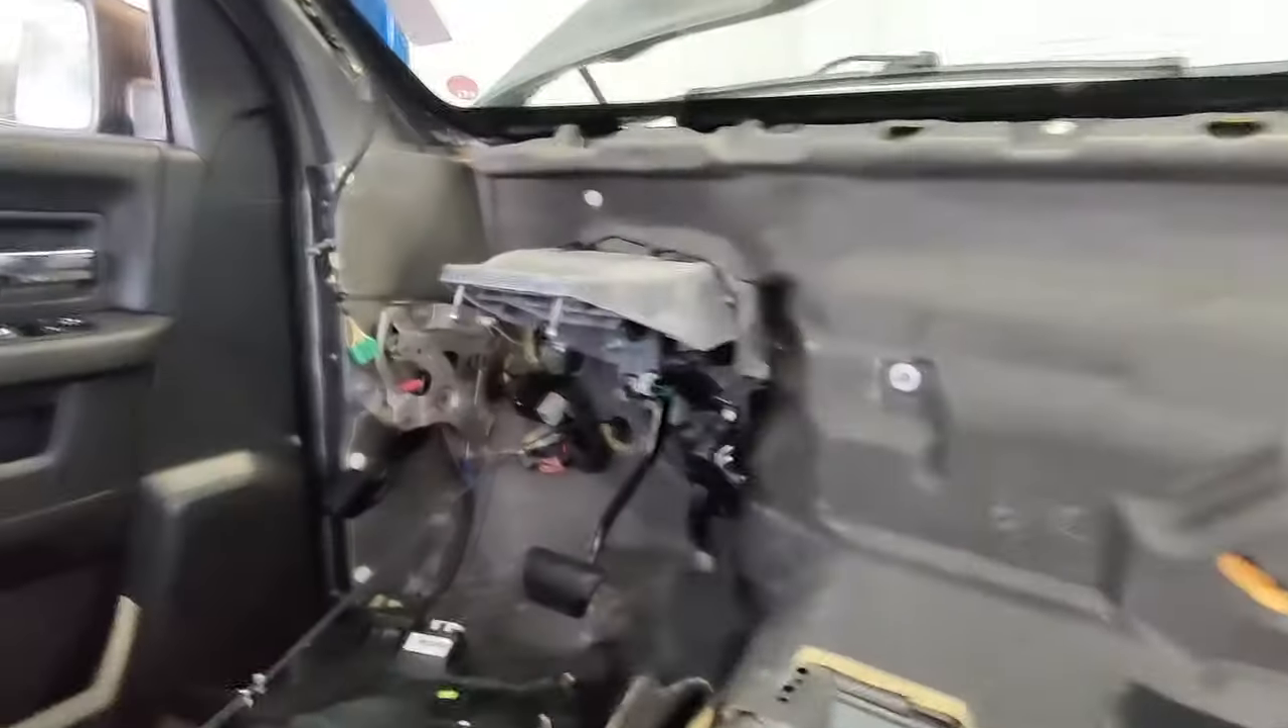Alright, so here's what the interior is going to look like after you pull the entire dash, instrument panel, the HVAC box, the center console, and the driver's seat.